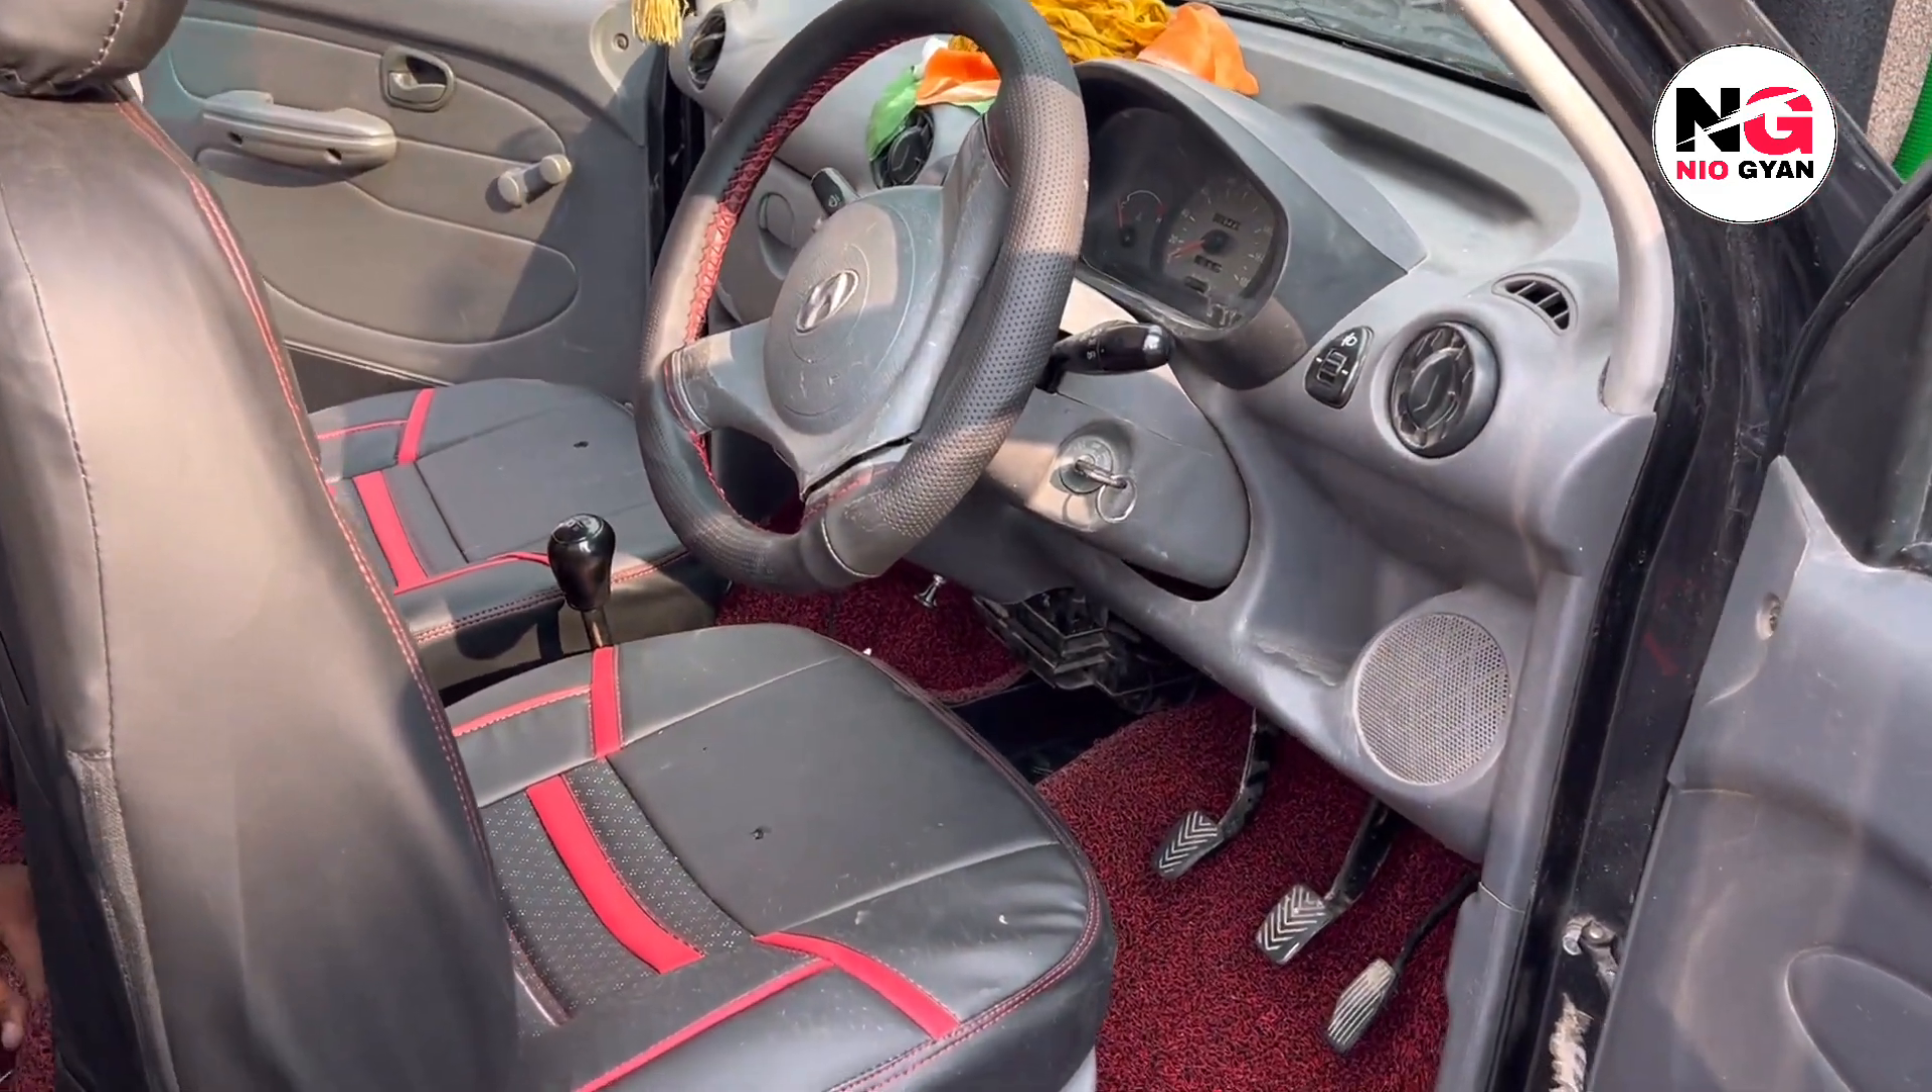देखिए सीट कवर और मैट और स्टेरिंग कवर जो लग चुका है रेड और ब्लेक।